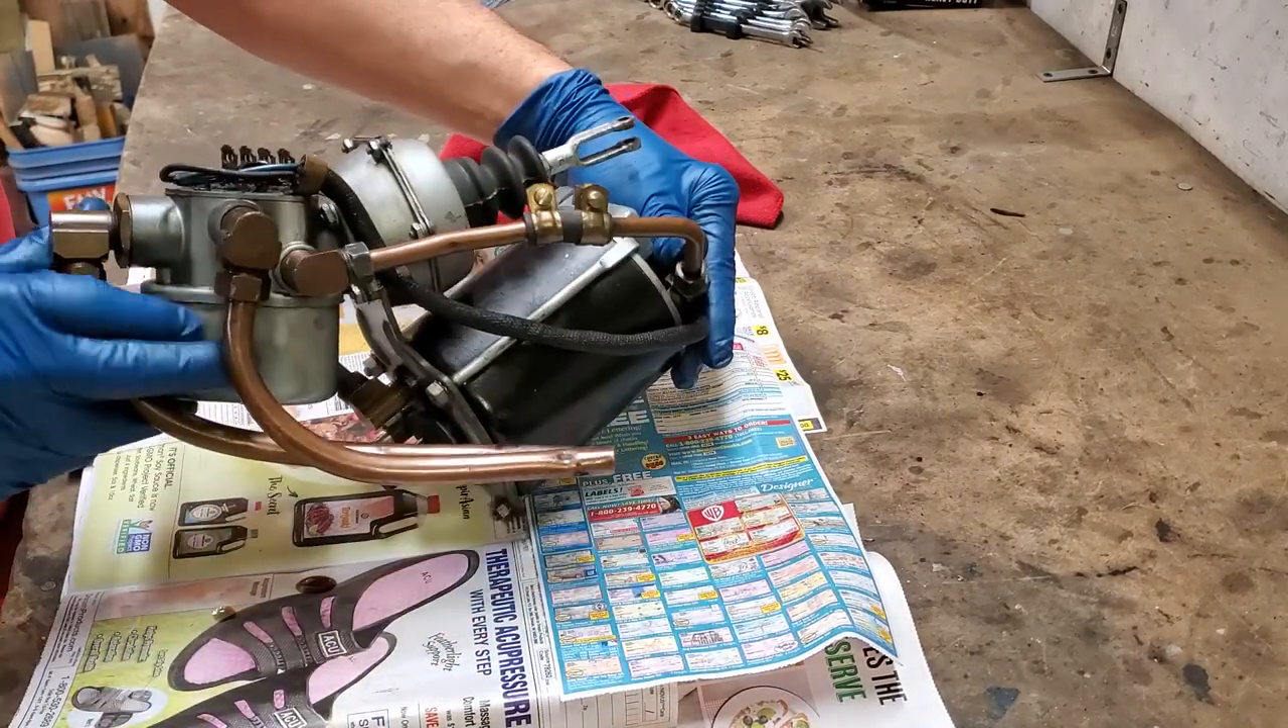Here we have the electric hand assembly removed from the terraplane.